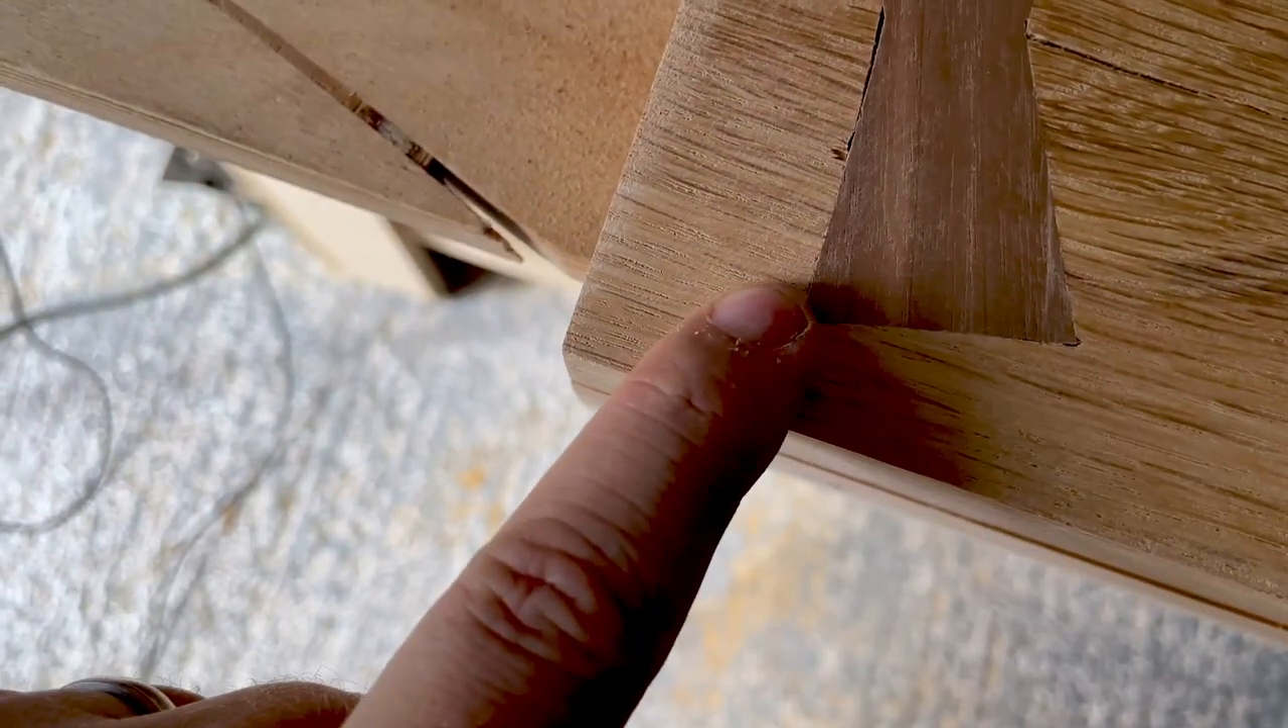Quite a few gaps here gap there.